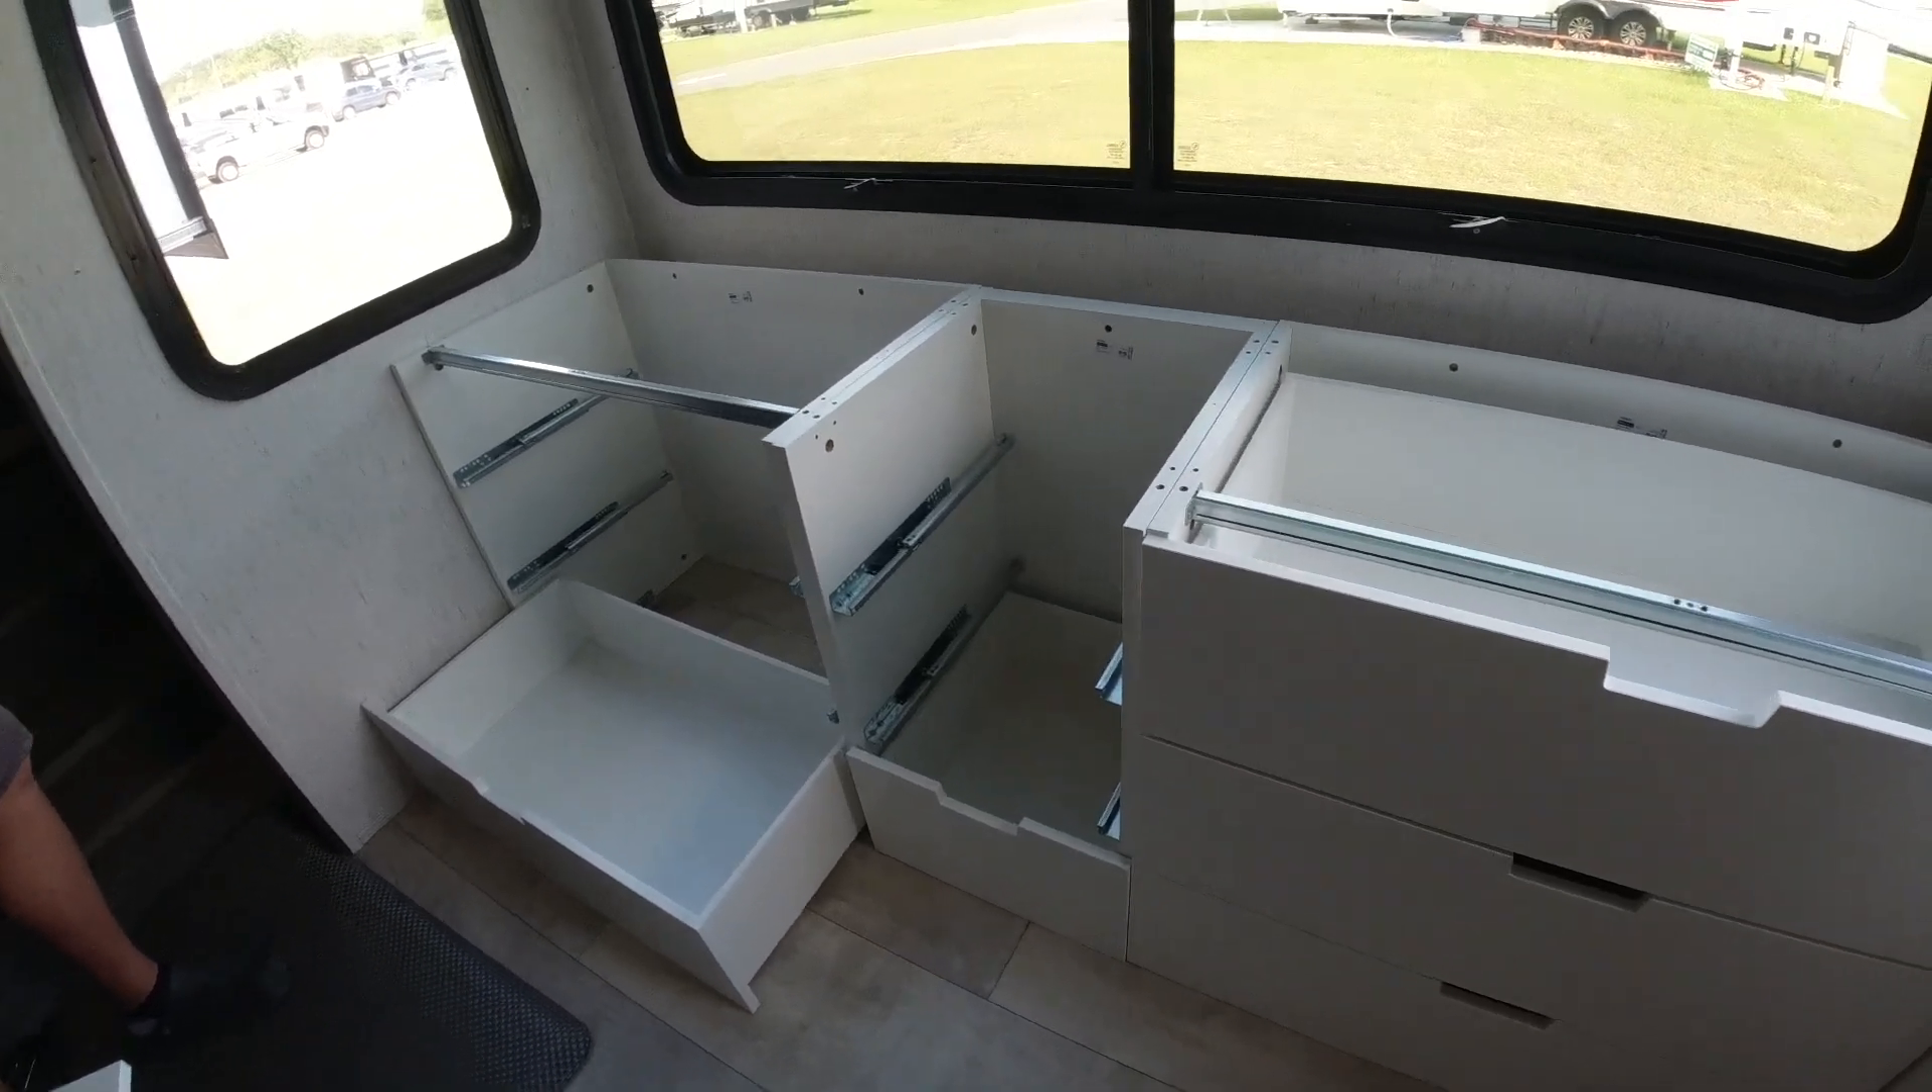So, we have all the drawers assembled. All the carcasses assembled.